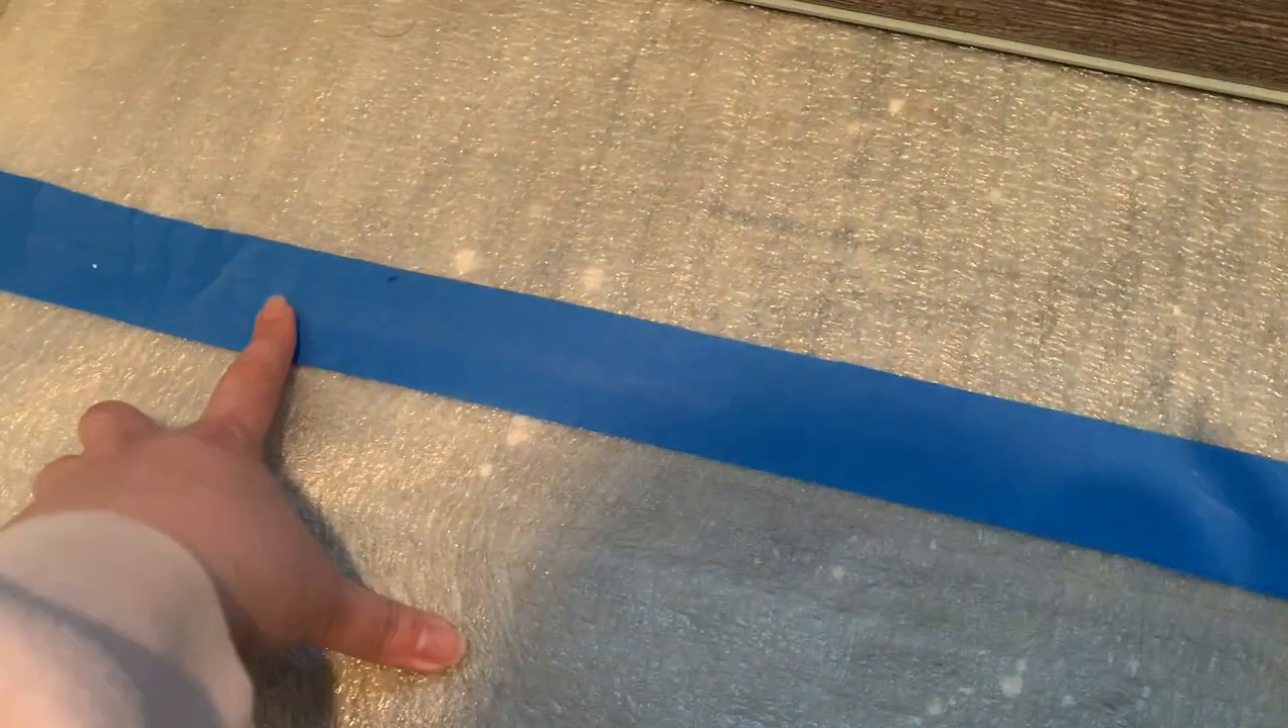Now I have my underlayment down and I just have the seams taped.